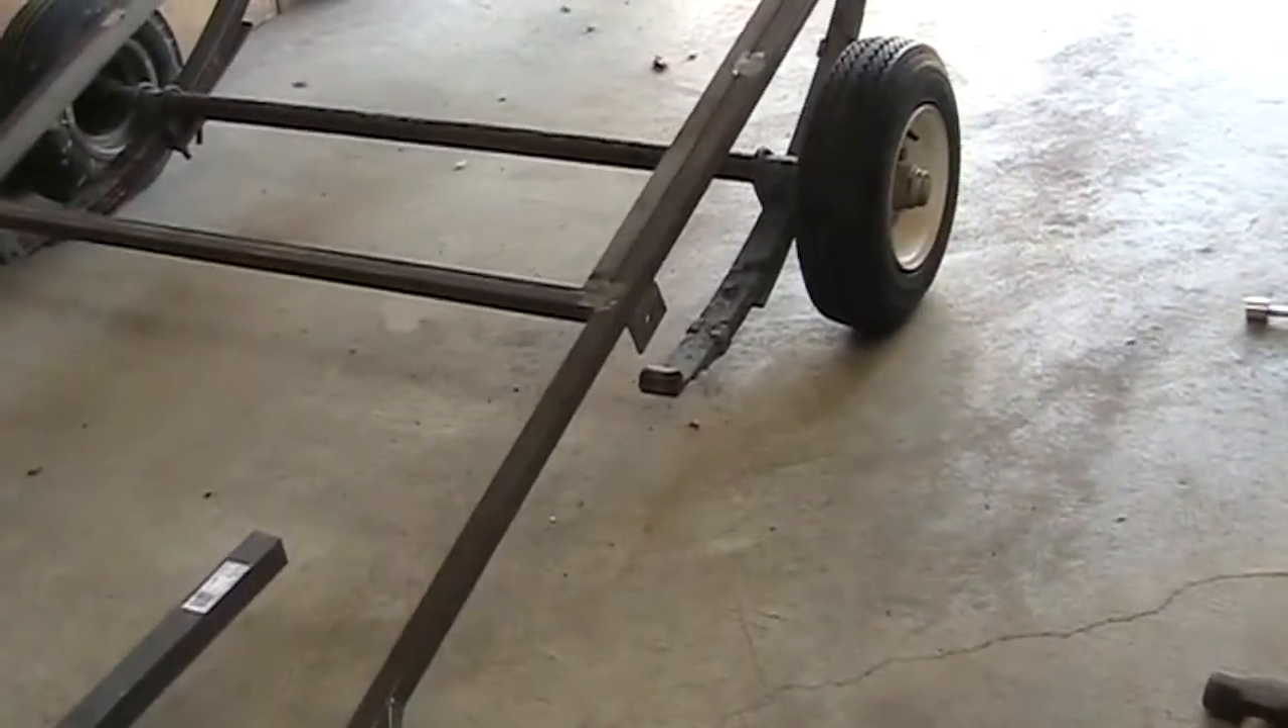We're partially assembled you'll notice I don't have the suspension connected in all four points.